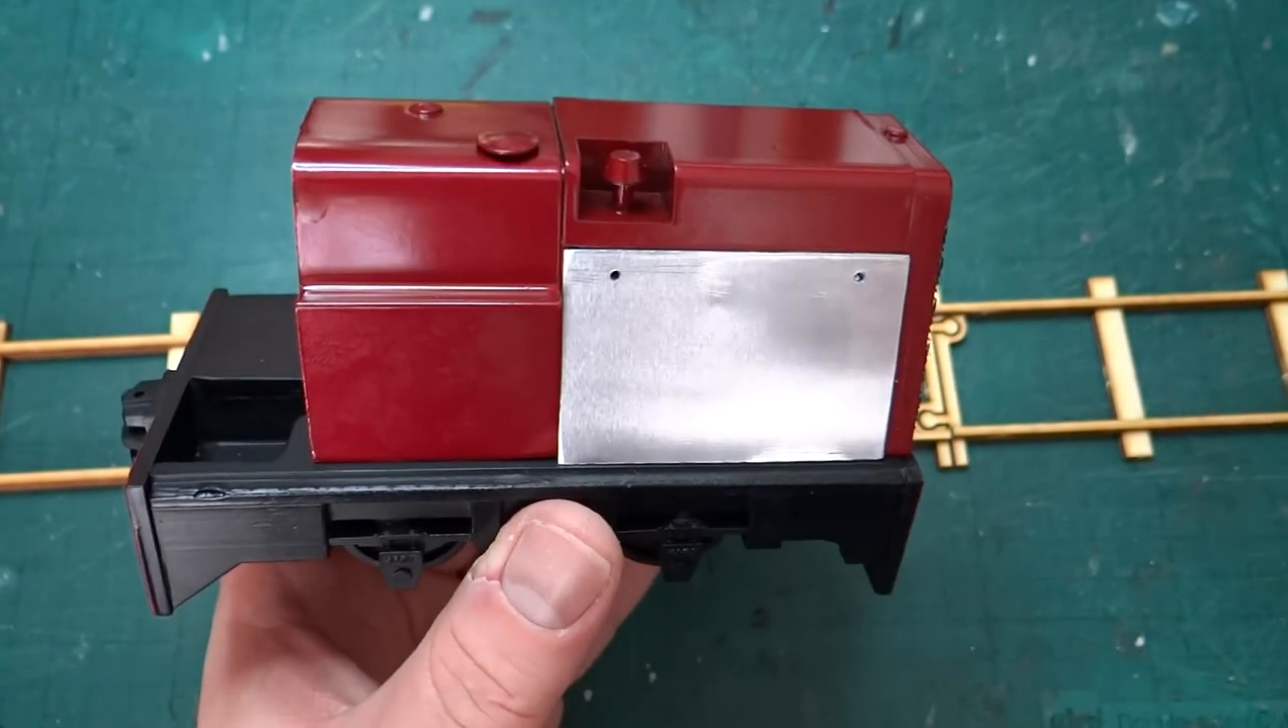The body's on the chassis just kind of clipped into place then glued in.